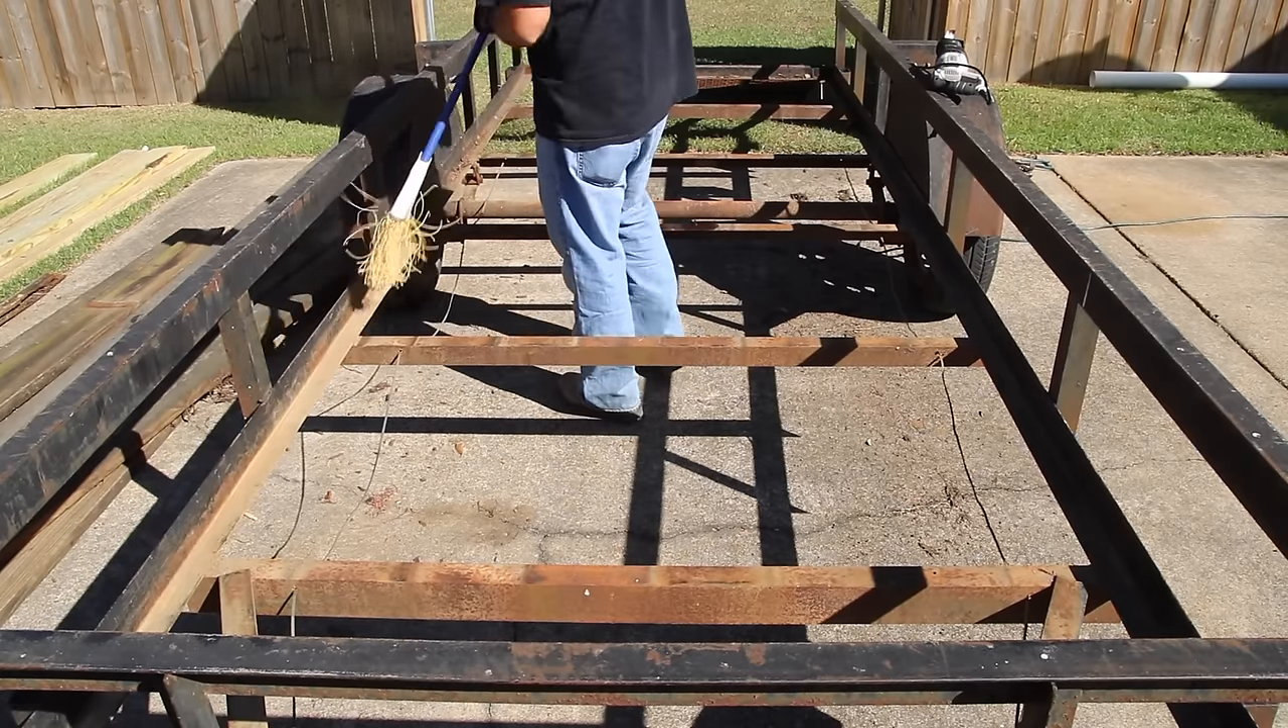I got all the wood out.